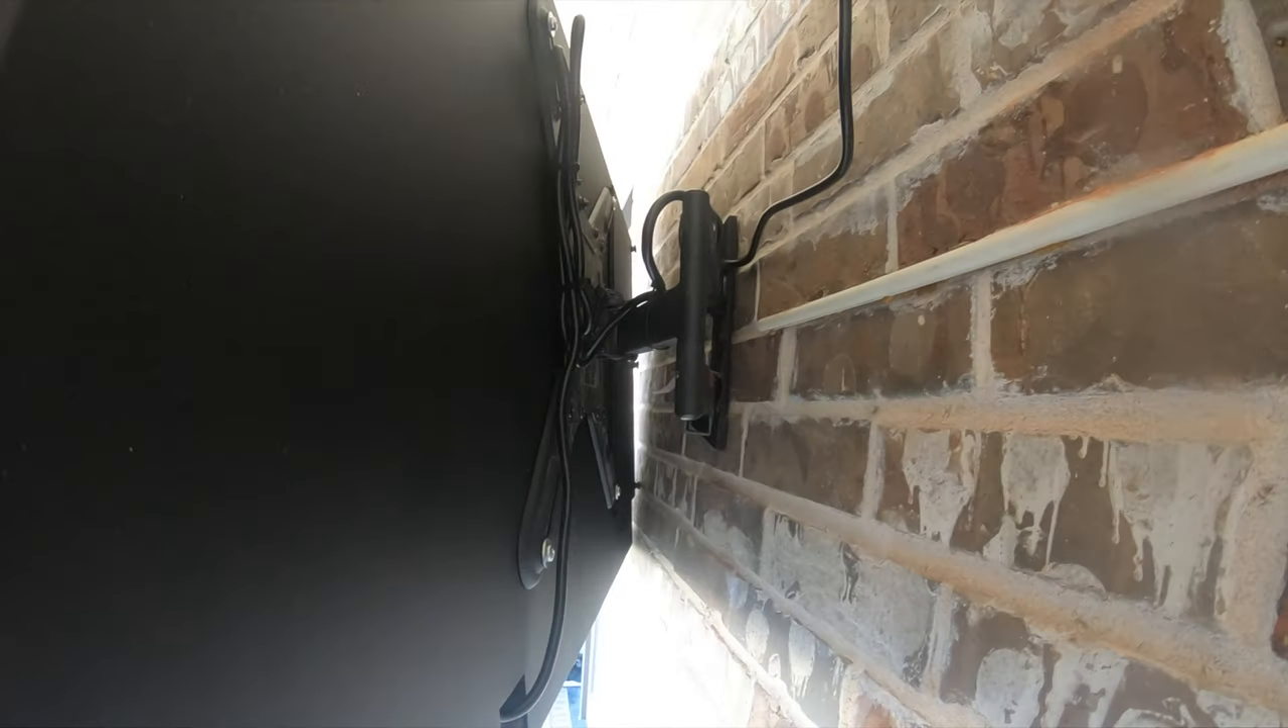Yeah, looking nice. Mount. We got our cable all hooked to the mount.